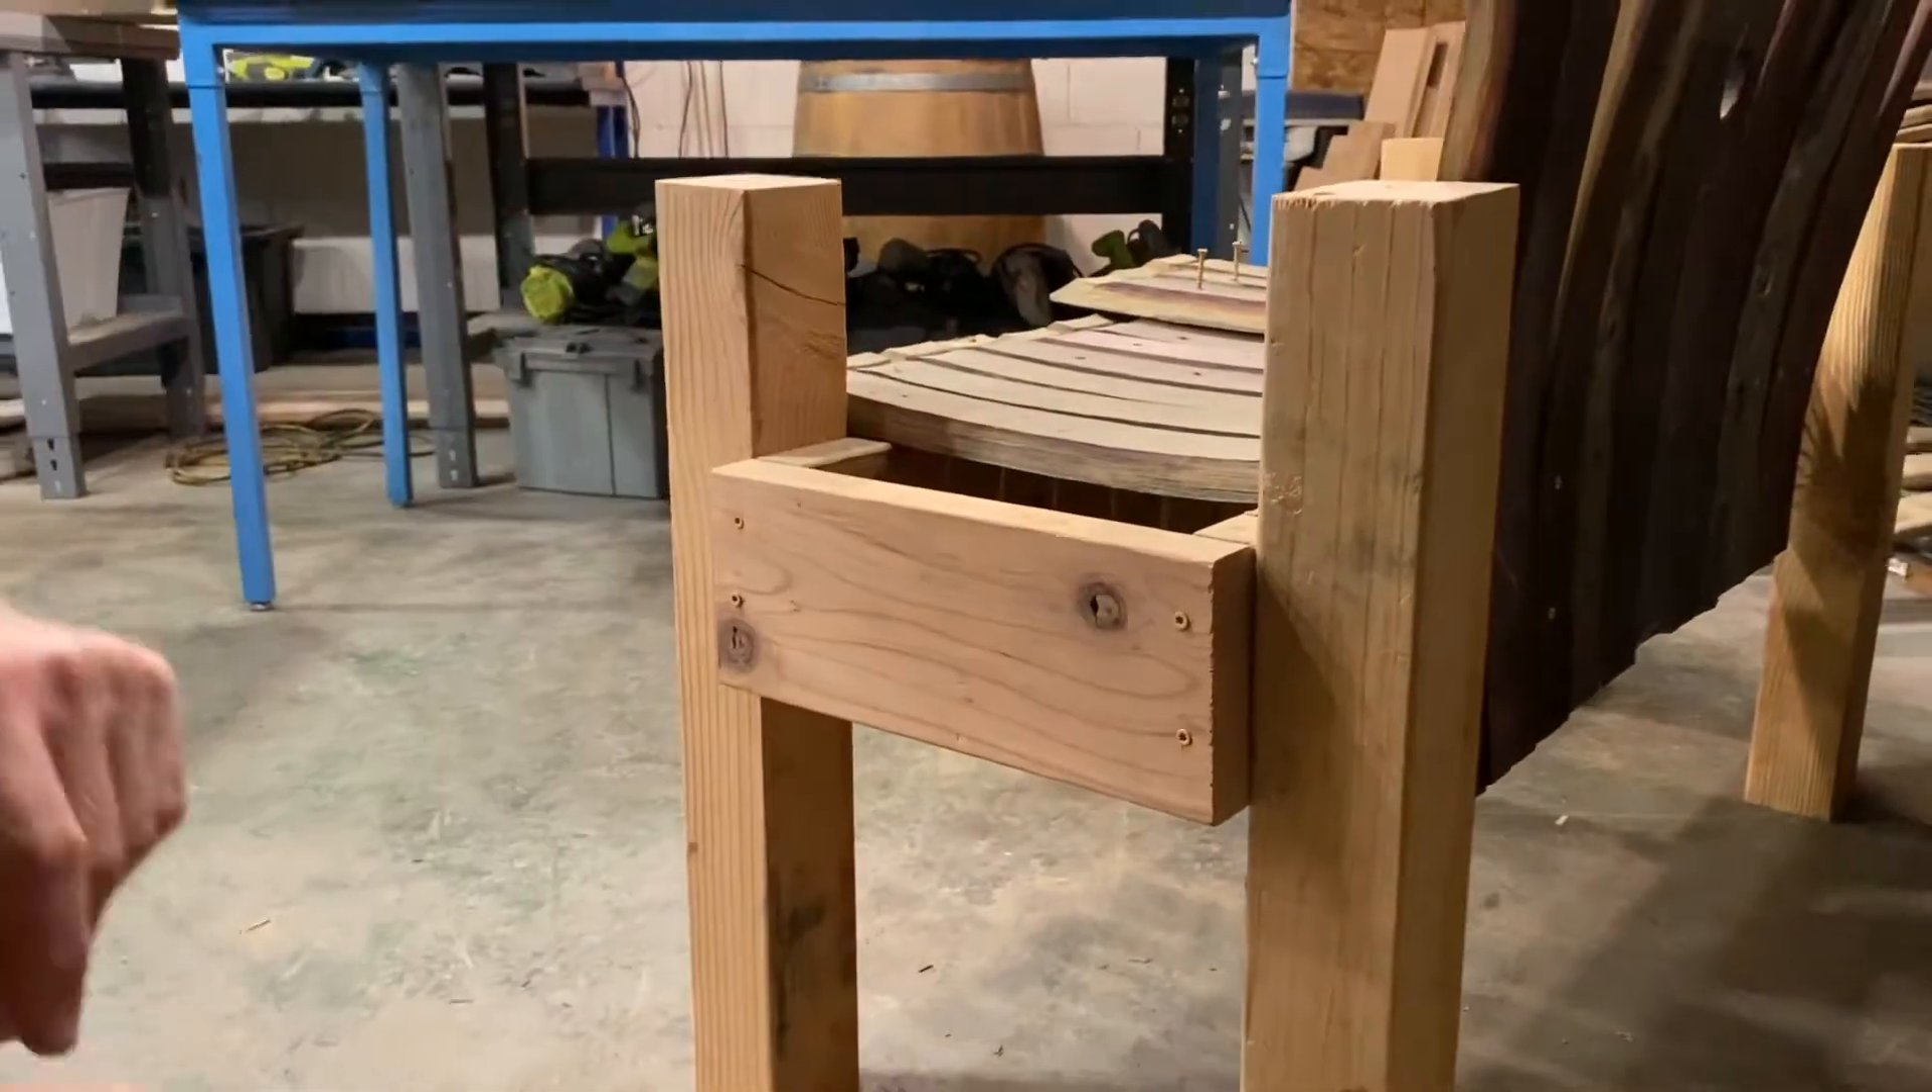So now I have the base piece built.